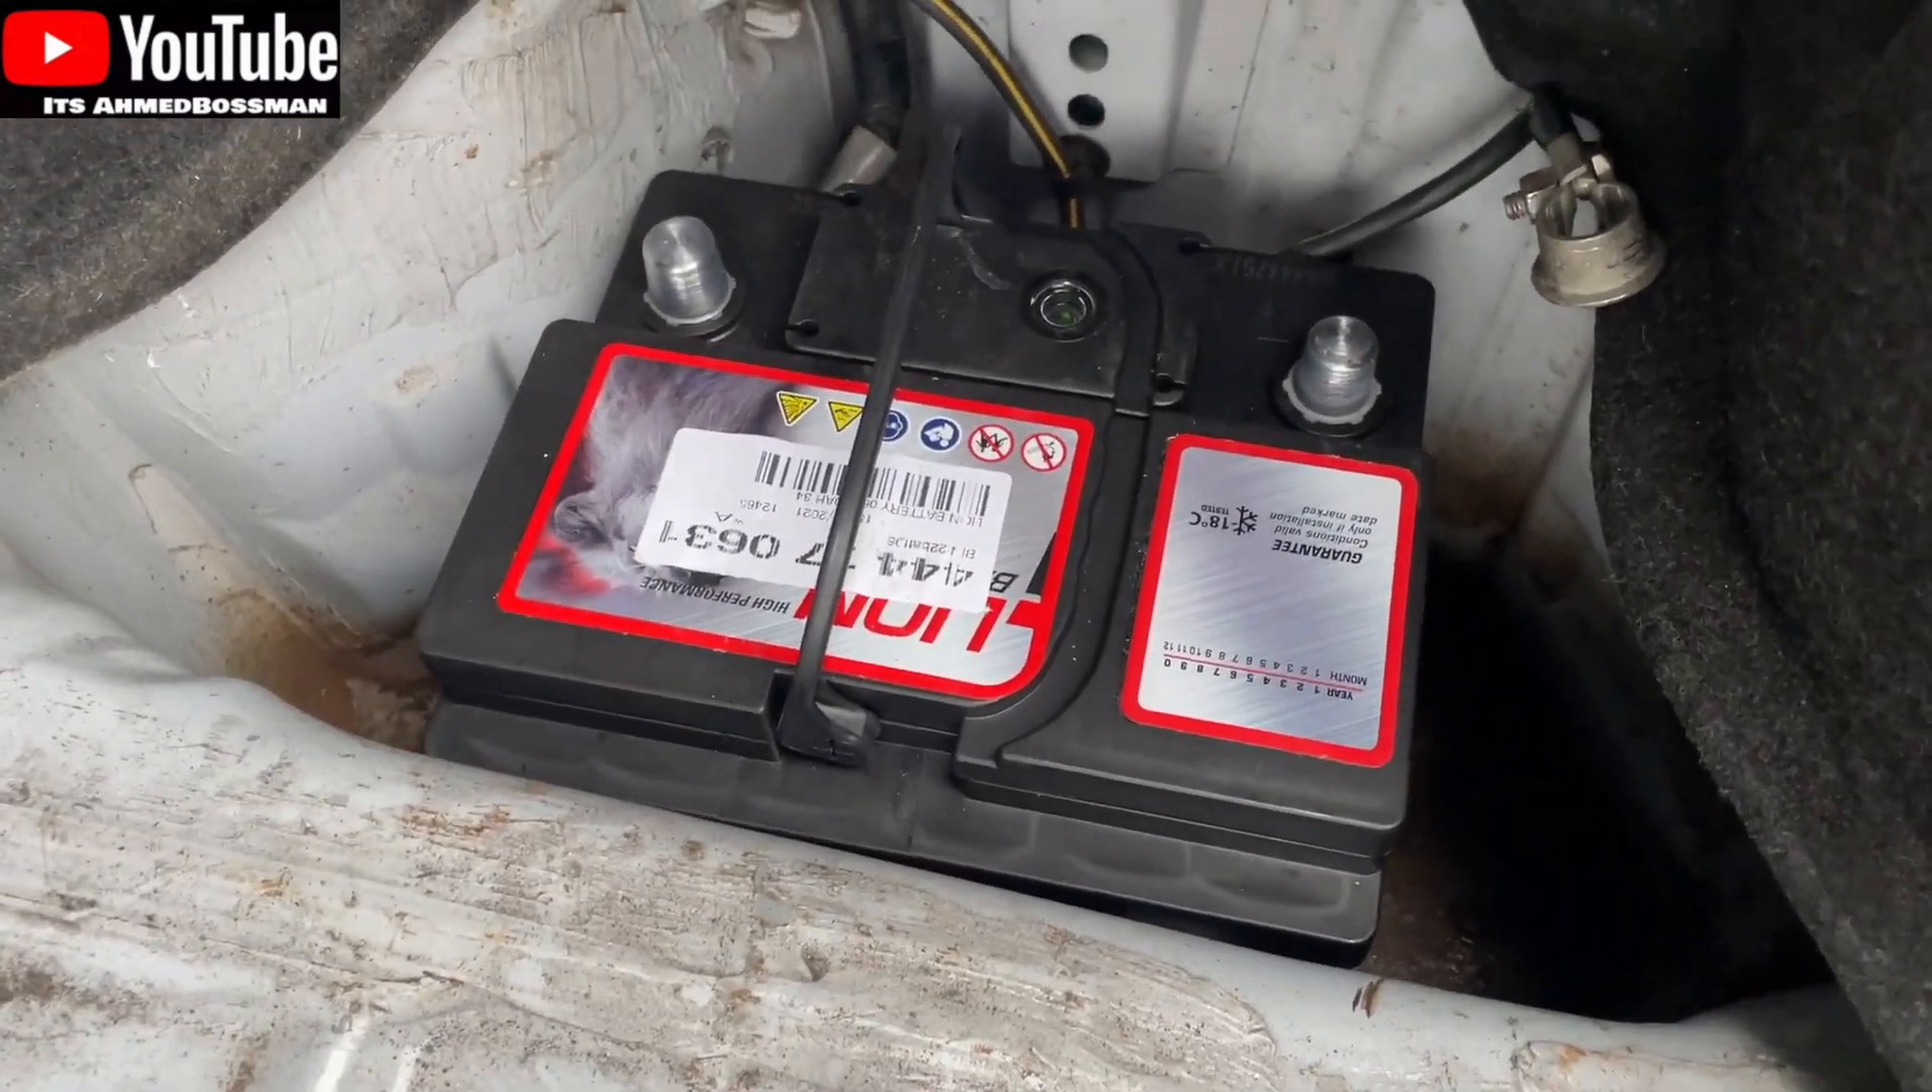So that's the battery in position now.